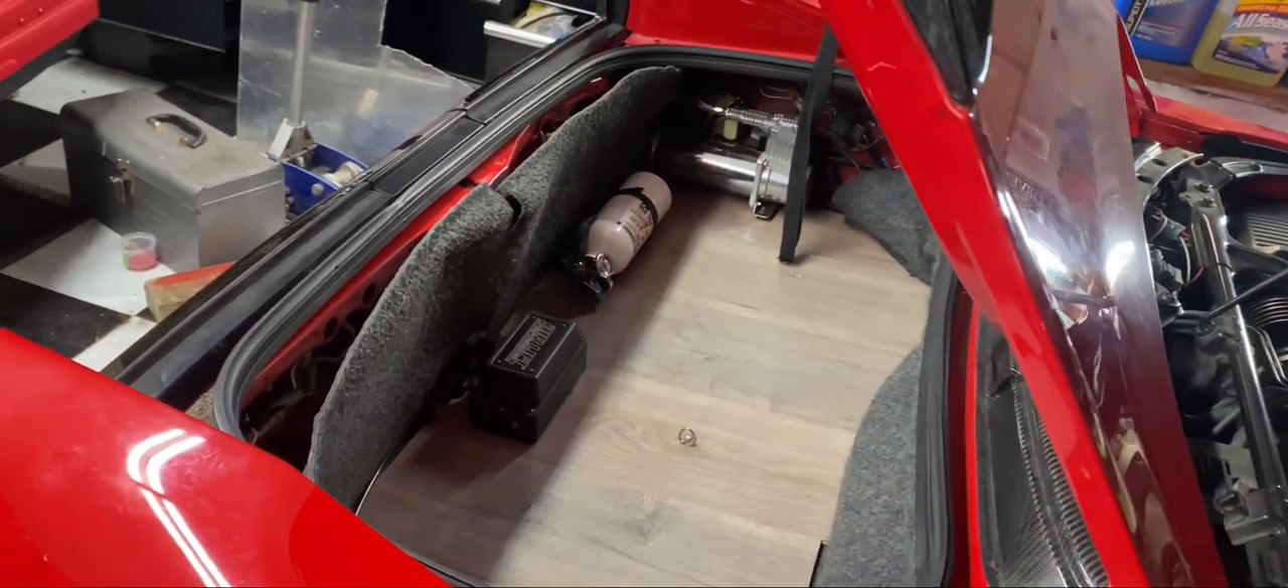And now i have my uh floor set back in.